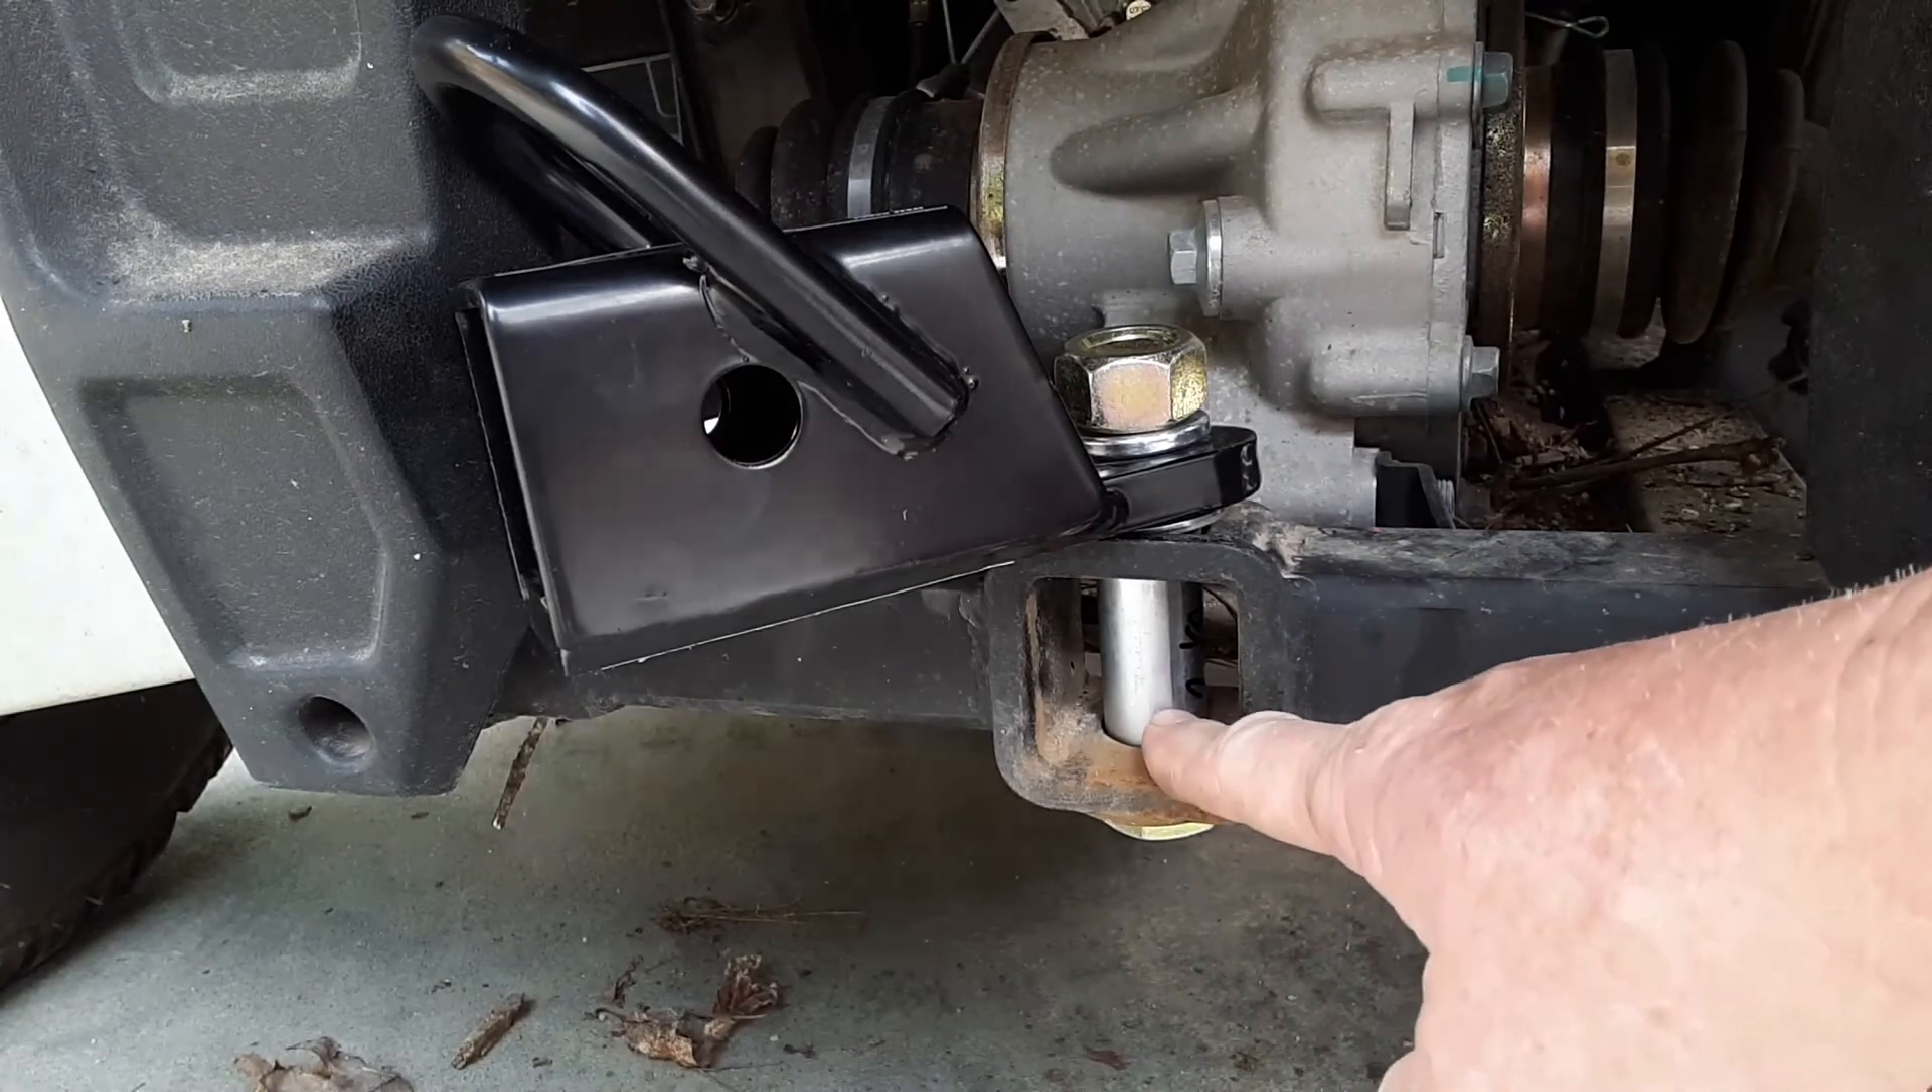And then I've got the sleeve in here of the three-quarter inch EMT conduit.